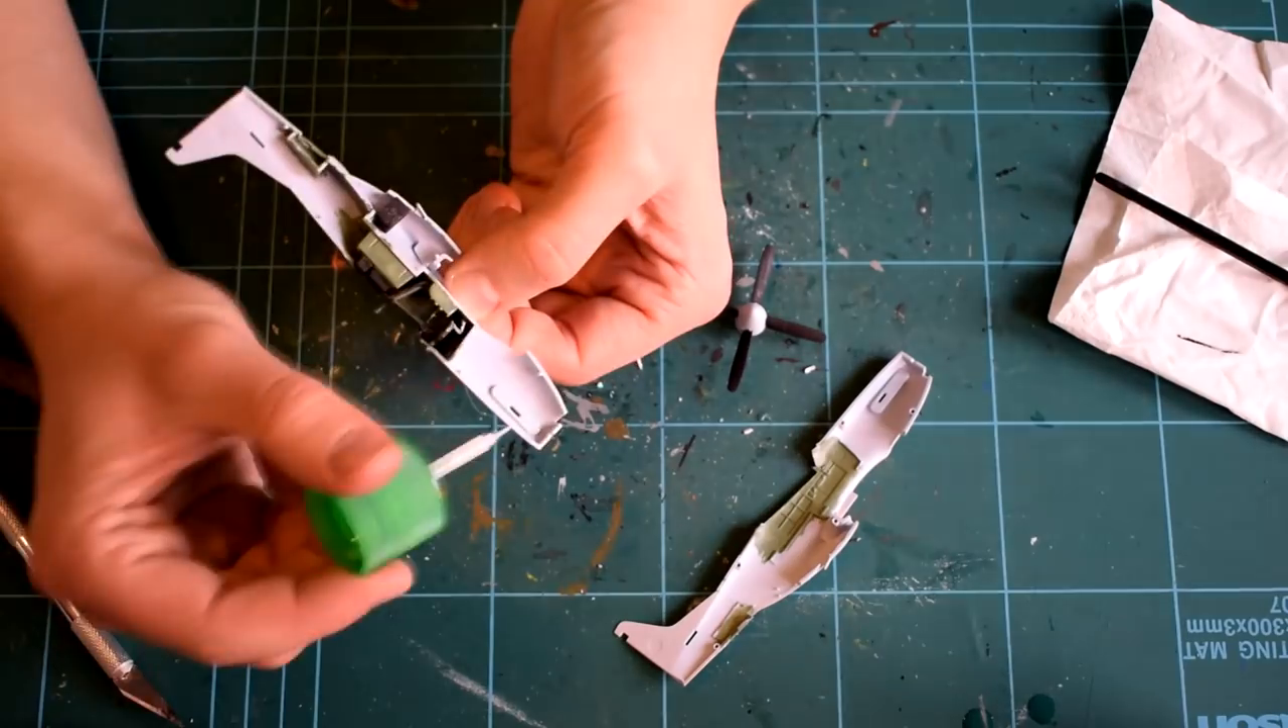The fuselage halves were then cut from the sprues, cleaned up and the cockpit assembly cemented inside one of the halves.